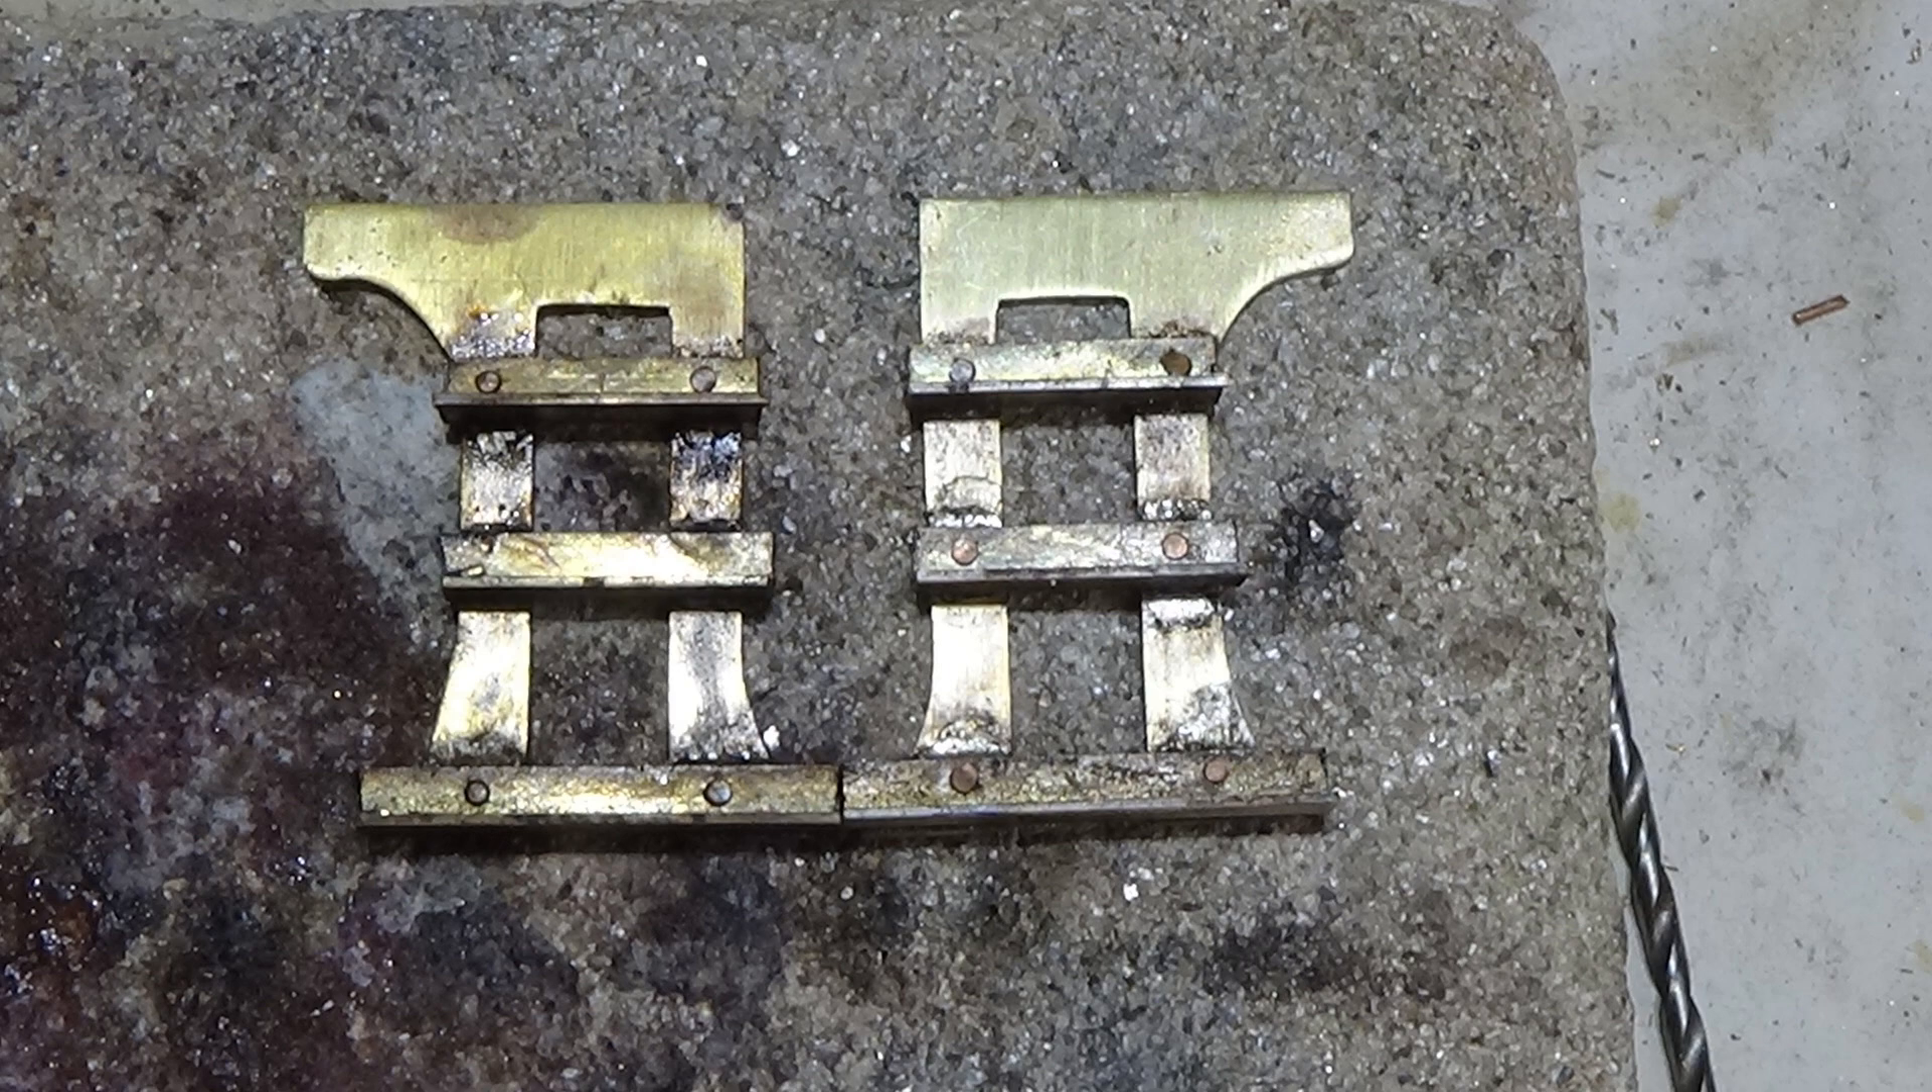Once we've got the steps on I've just actually riveted the steps on just to hold them while I finally solder those into position and they'll be smoothed out.